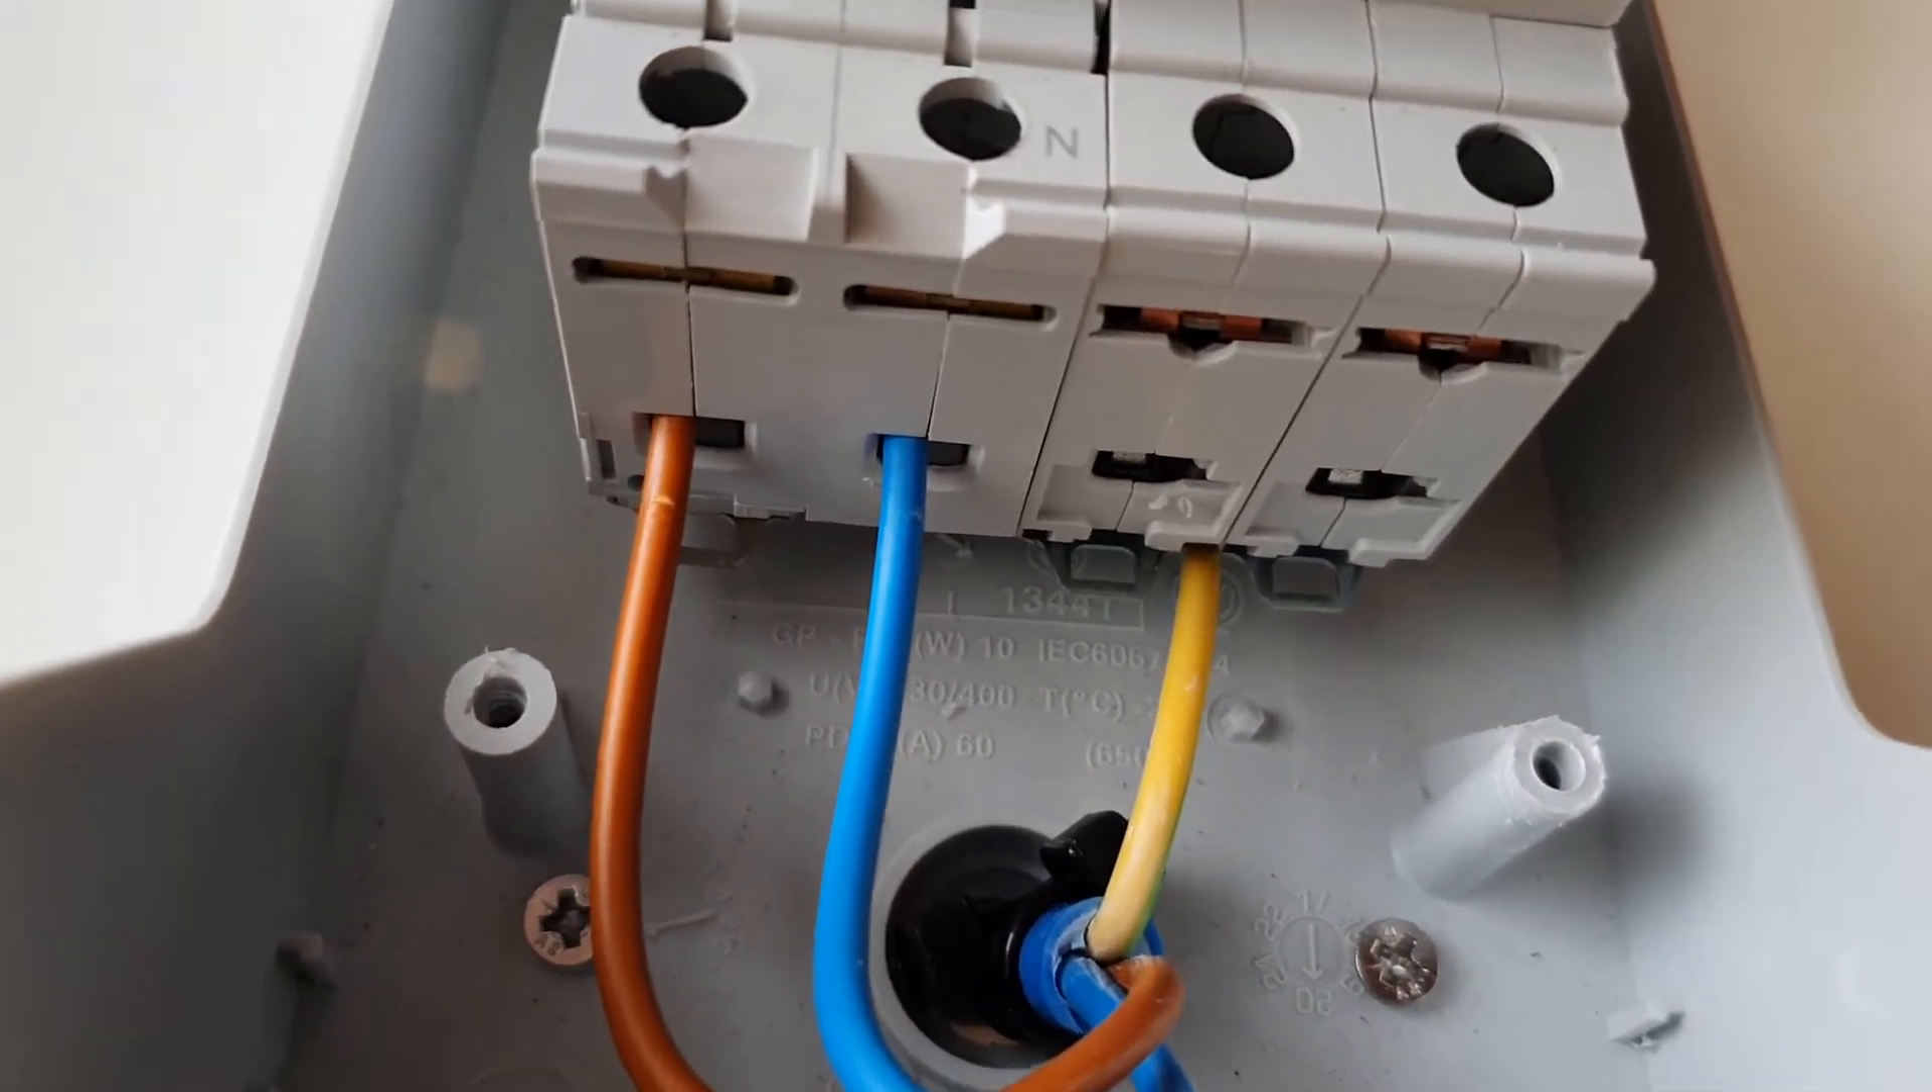And now that we've got the connection made you can see that the insulation goes right up to the terminal and there's no exposed copper and that's the correct way of doing it.